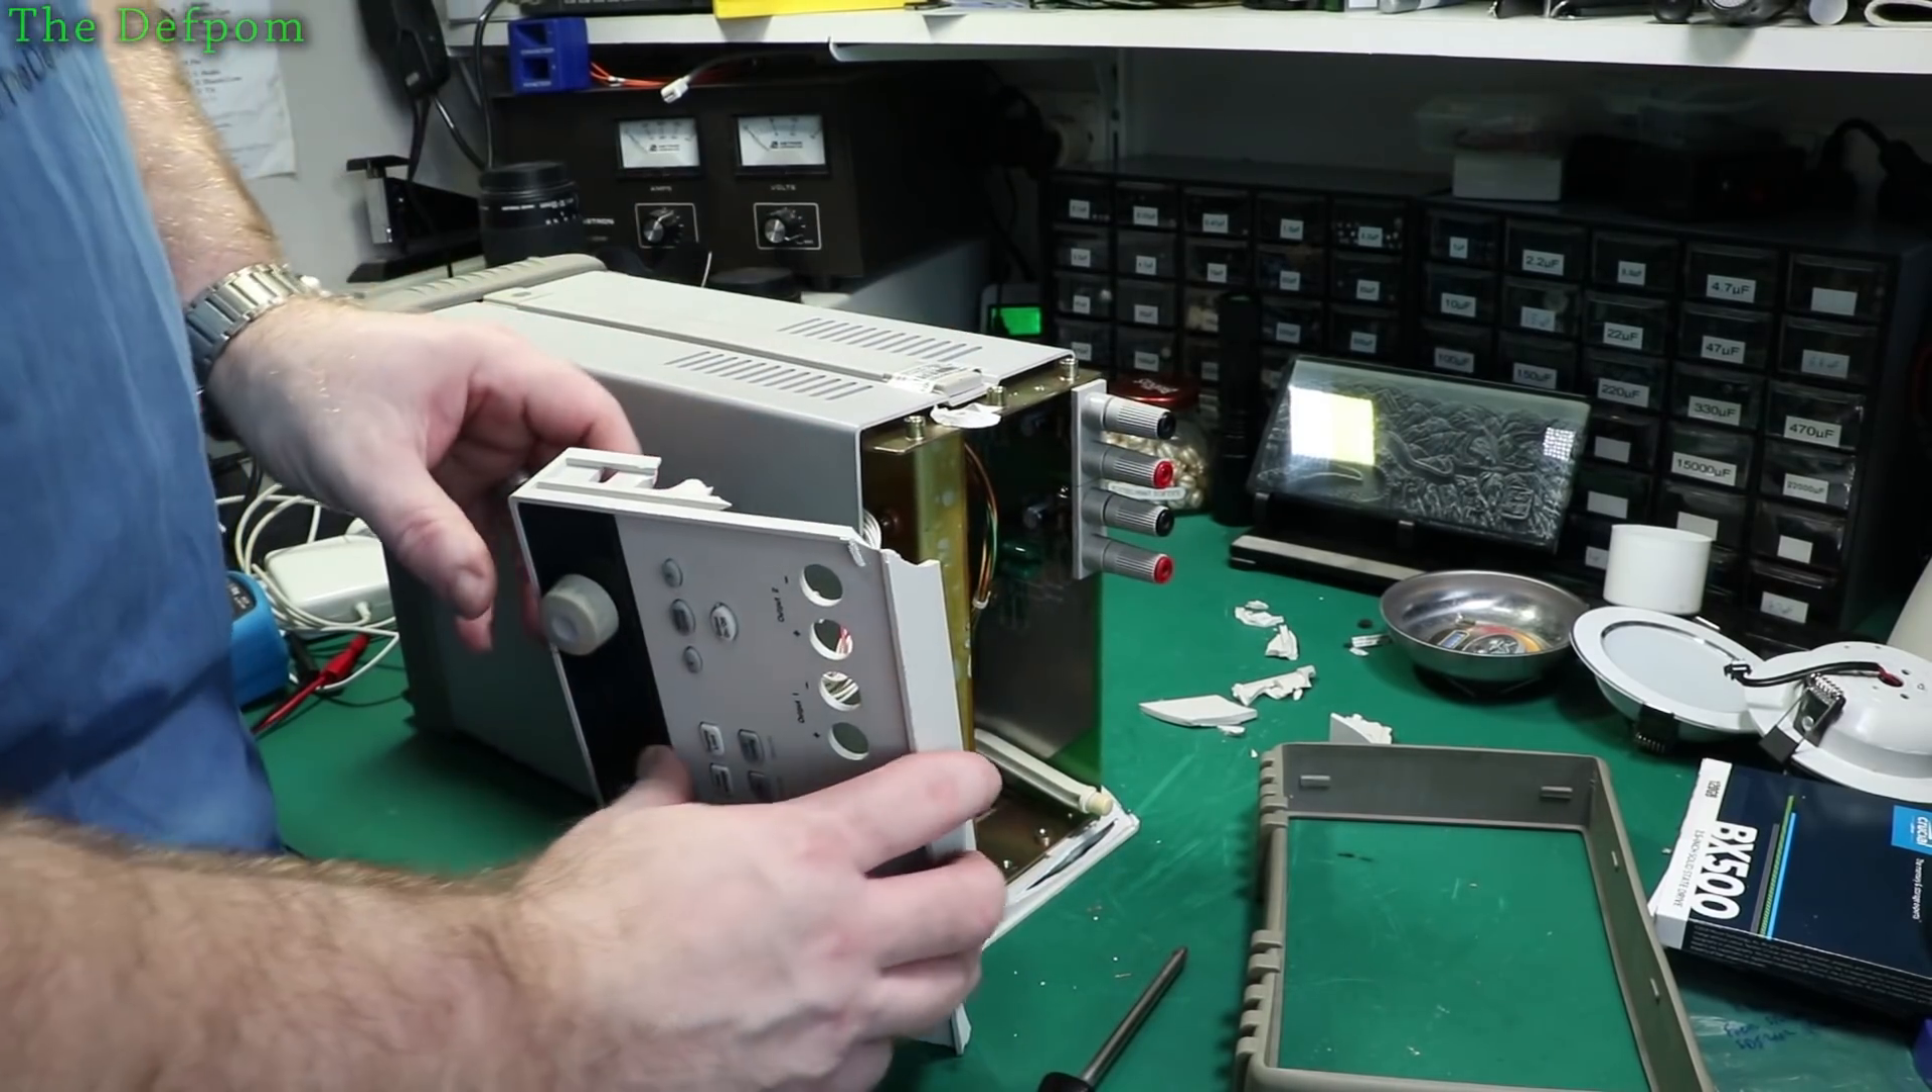So there's the front panel off.